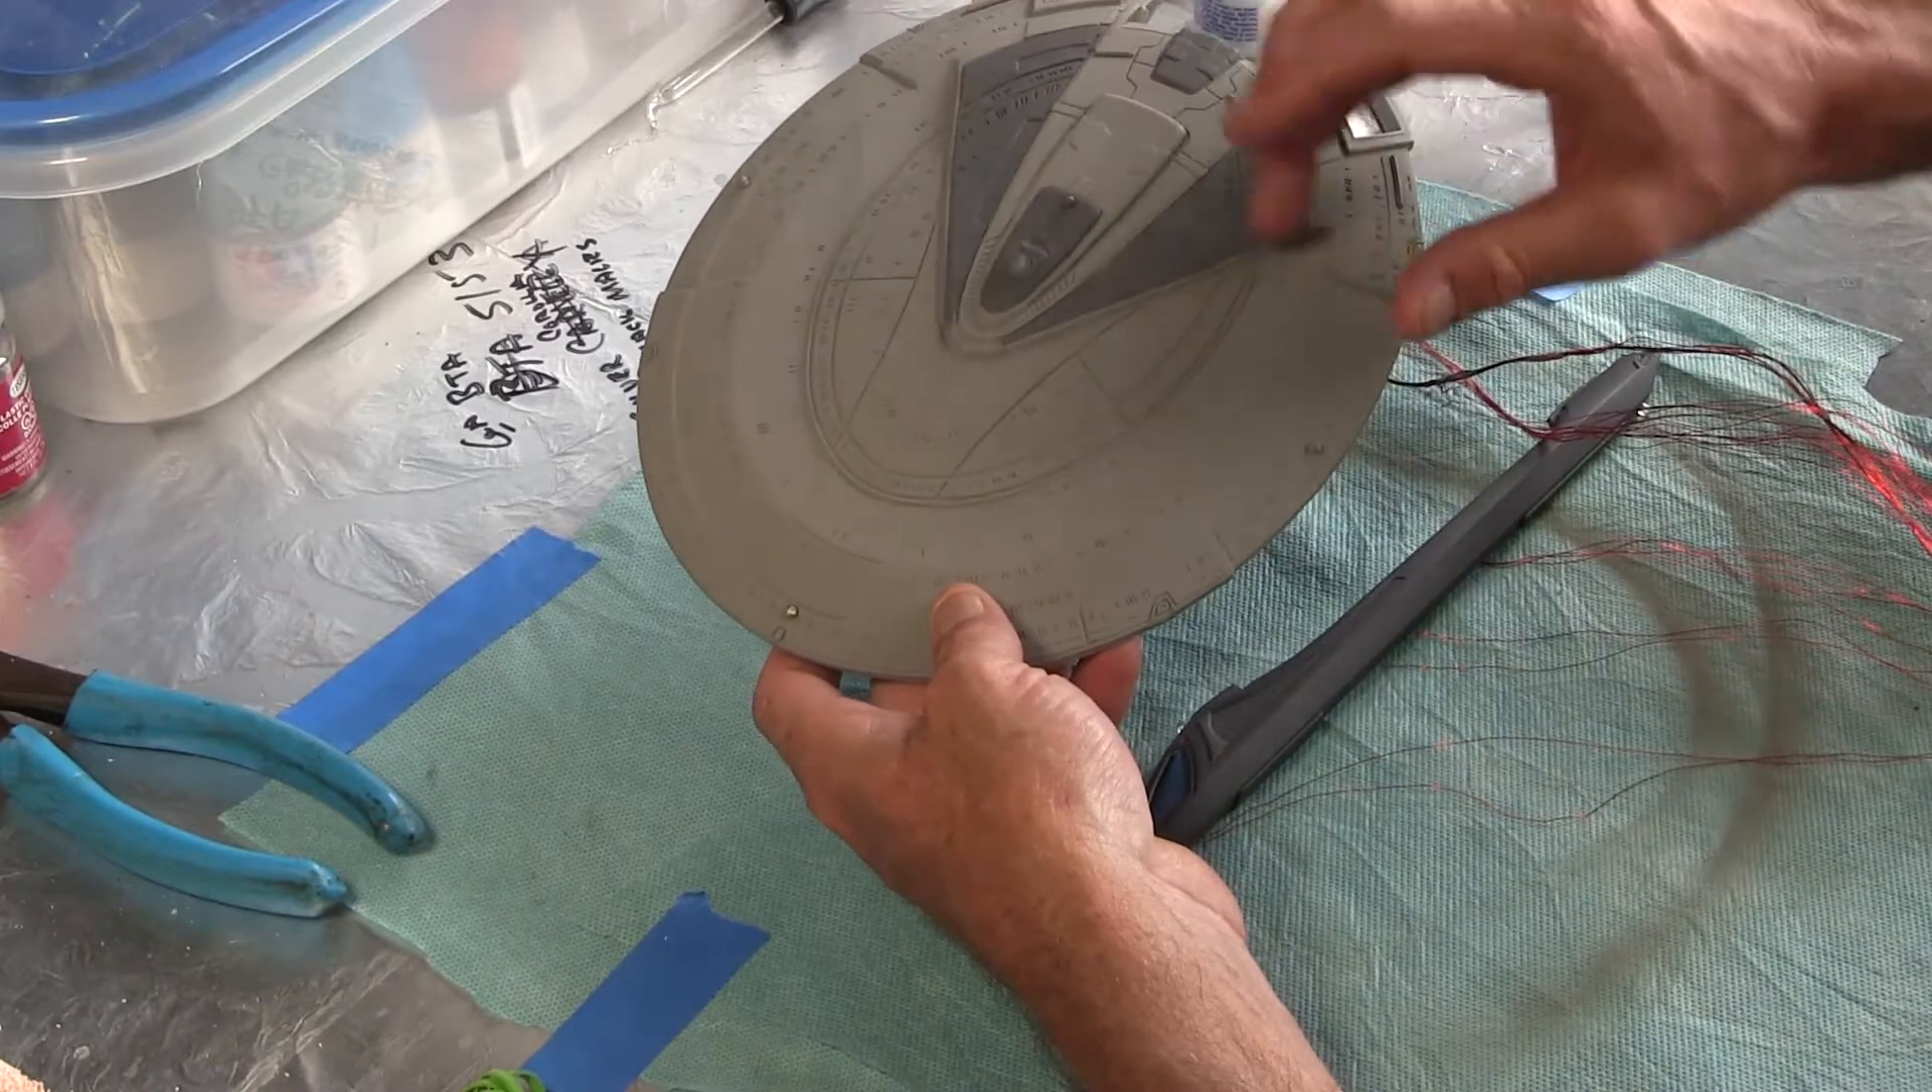I've got the saucer section put together and I've got my first coat of paint.